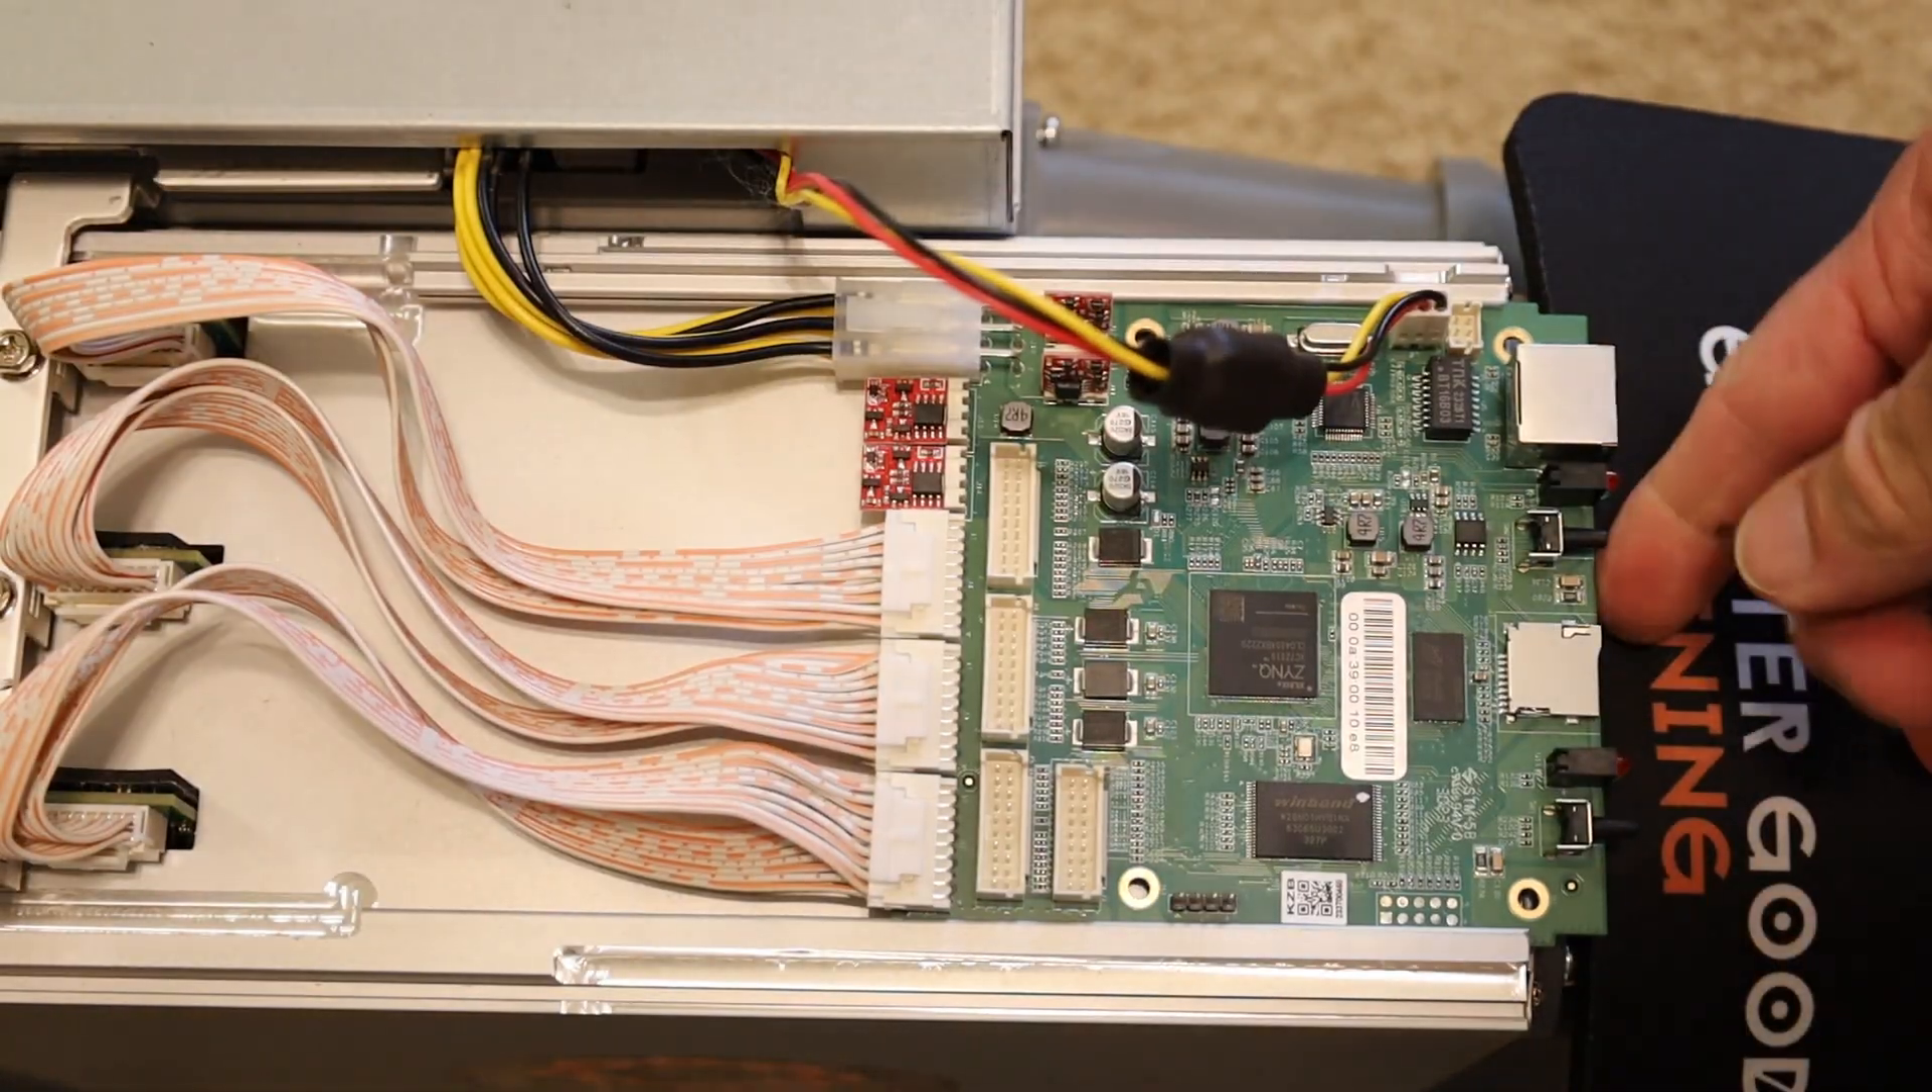Okay, so control board is rewired.